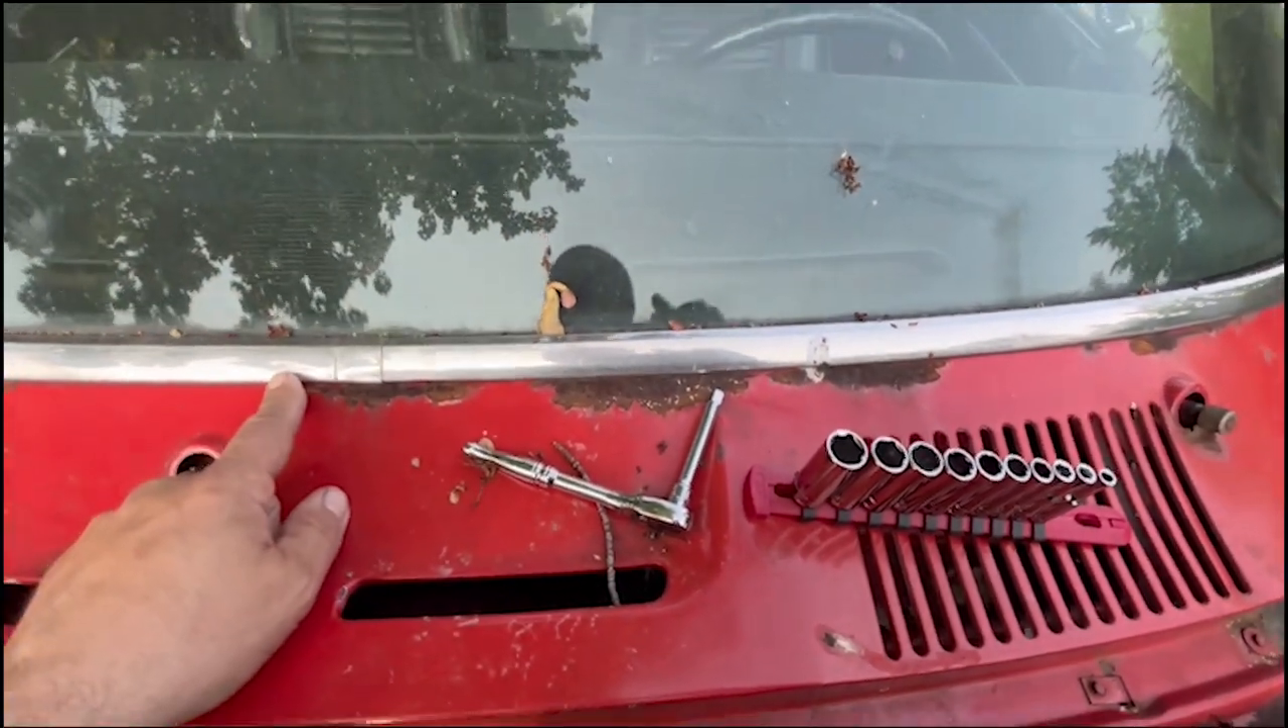I got to pull this trim off yet but I don't have the plastic tool to do it.